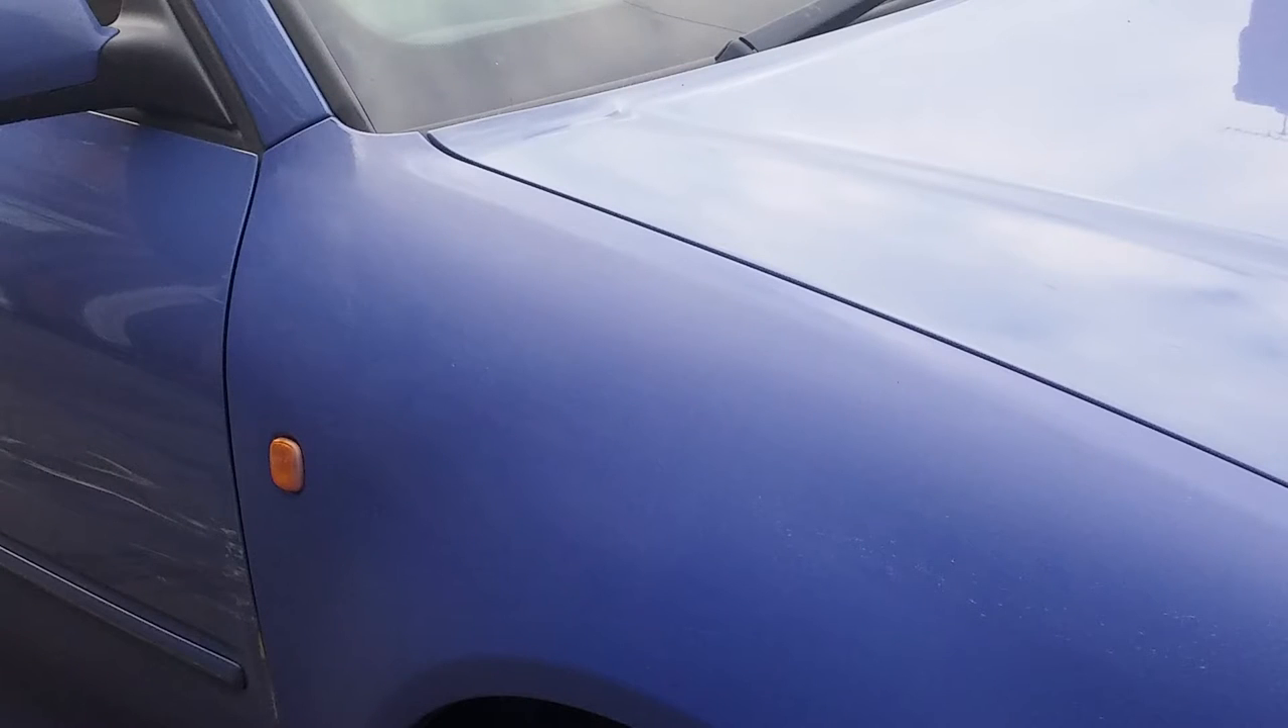I'm quite happy with how the wing looks and fits in with the car.